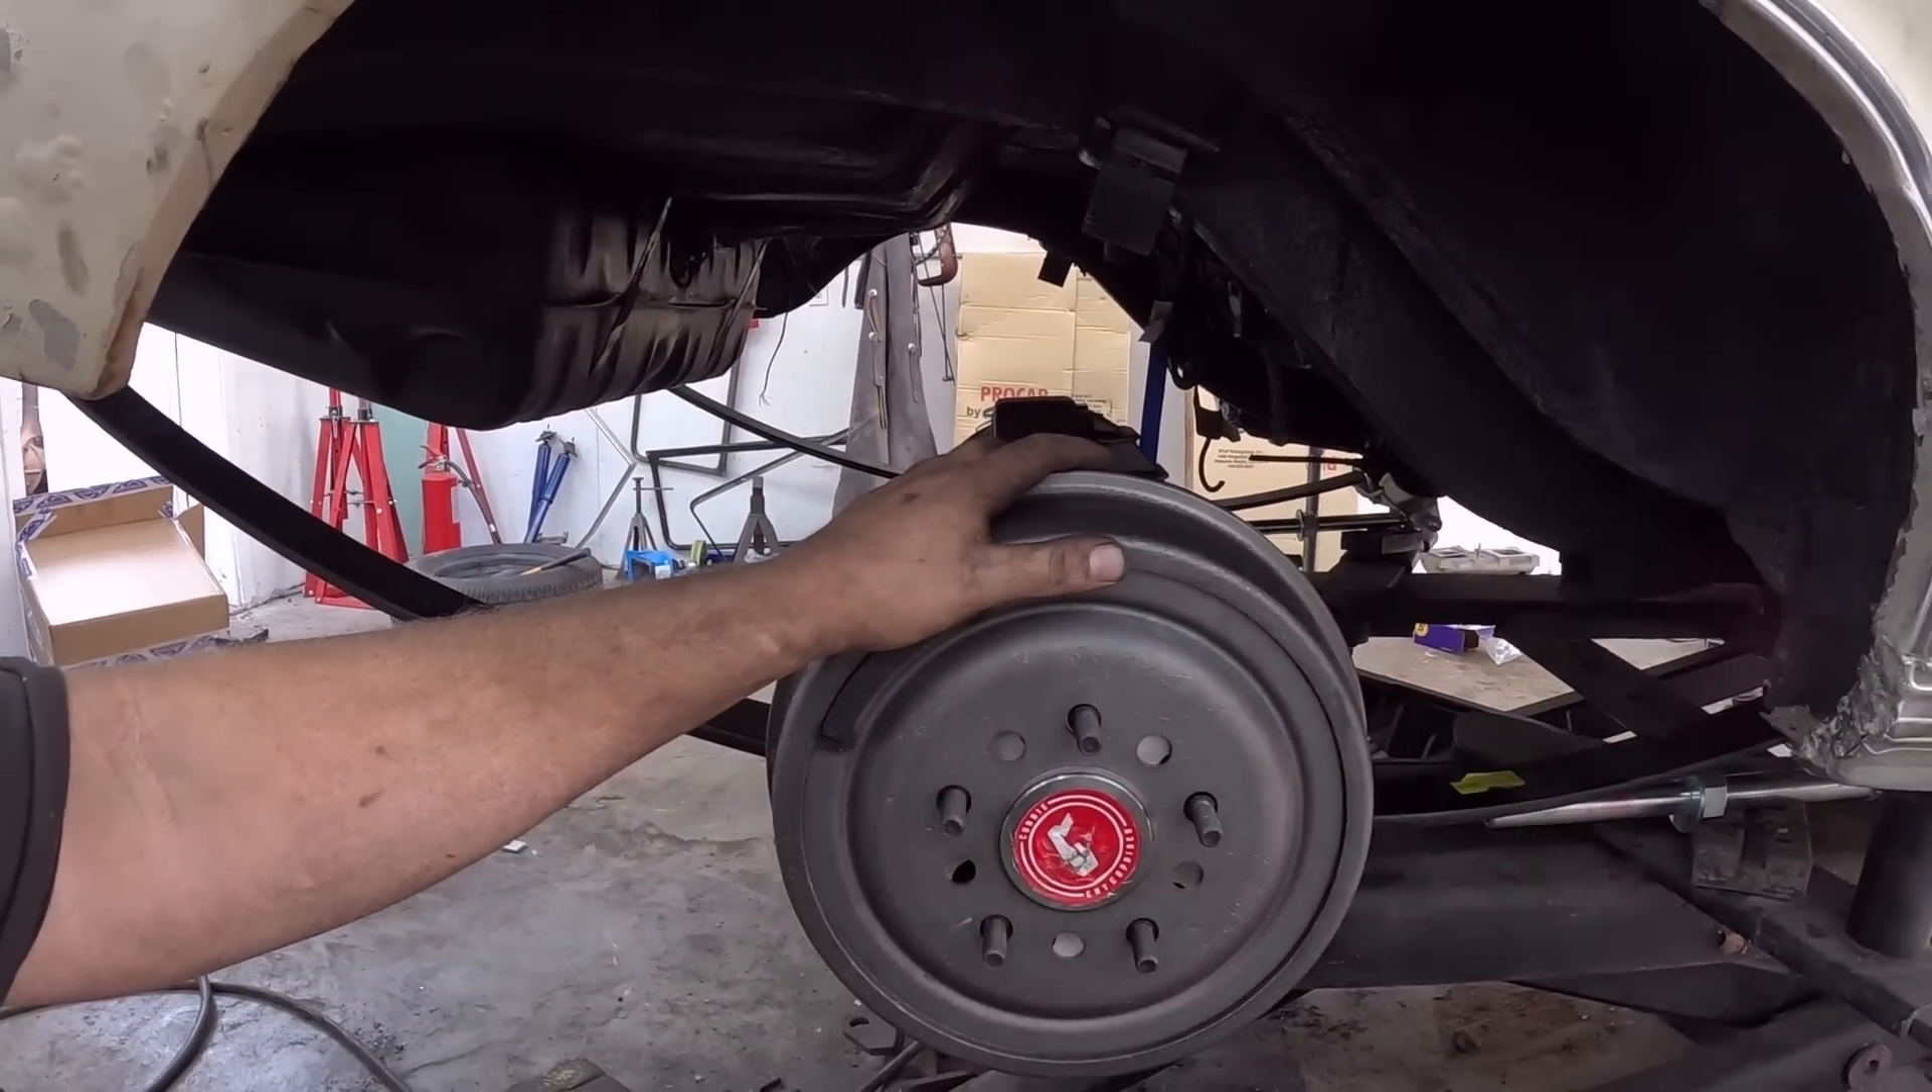I did put the brakes and stuff on this side.